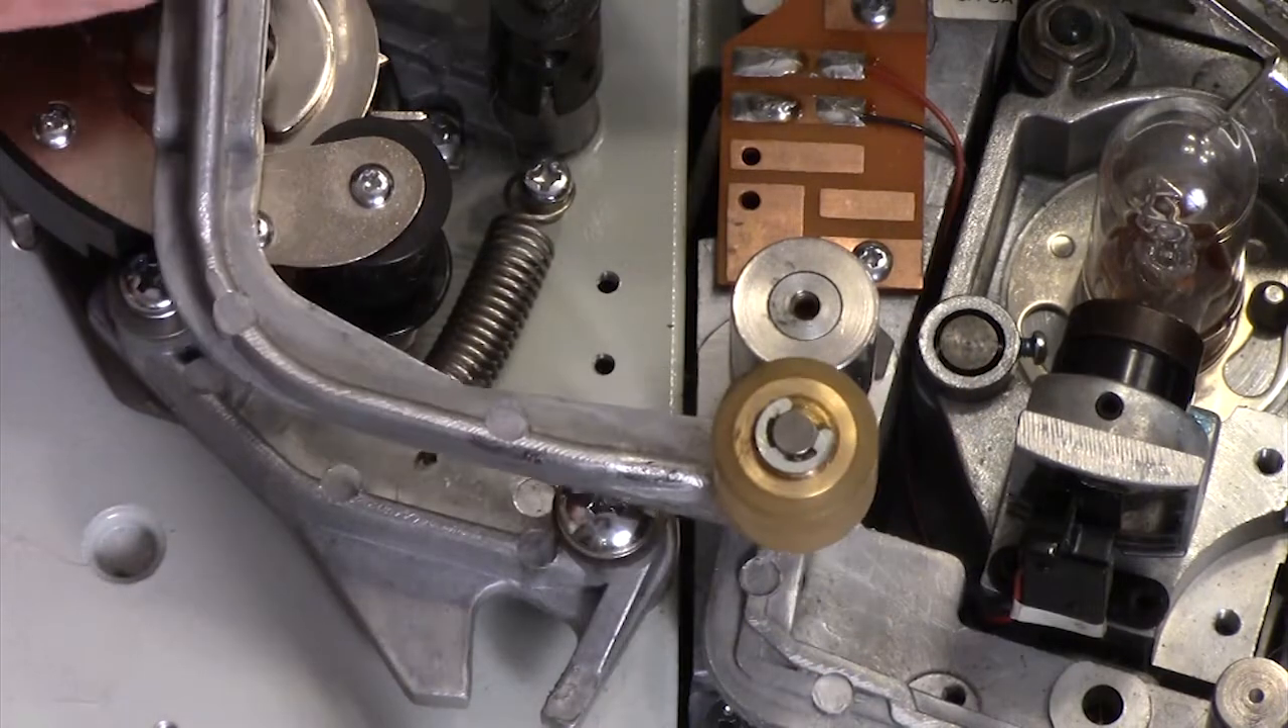Now this roller was attached to the bar to the metal bar and I didn't take it off the spring.